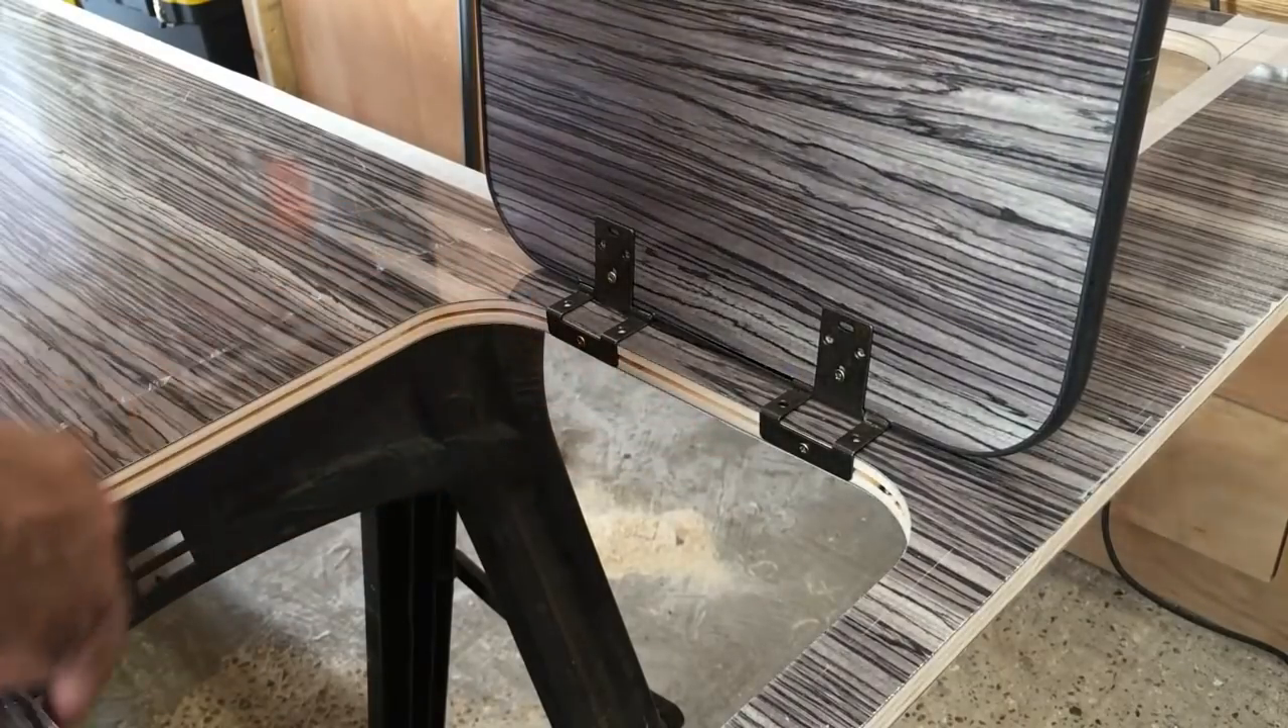There we go, so that's the finished door. Obviously we've got to put the trim round the opening, same as we did the door.